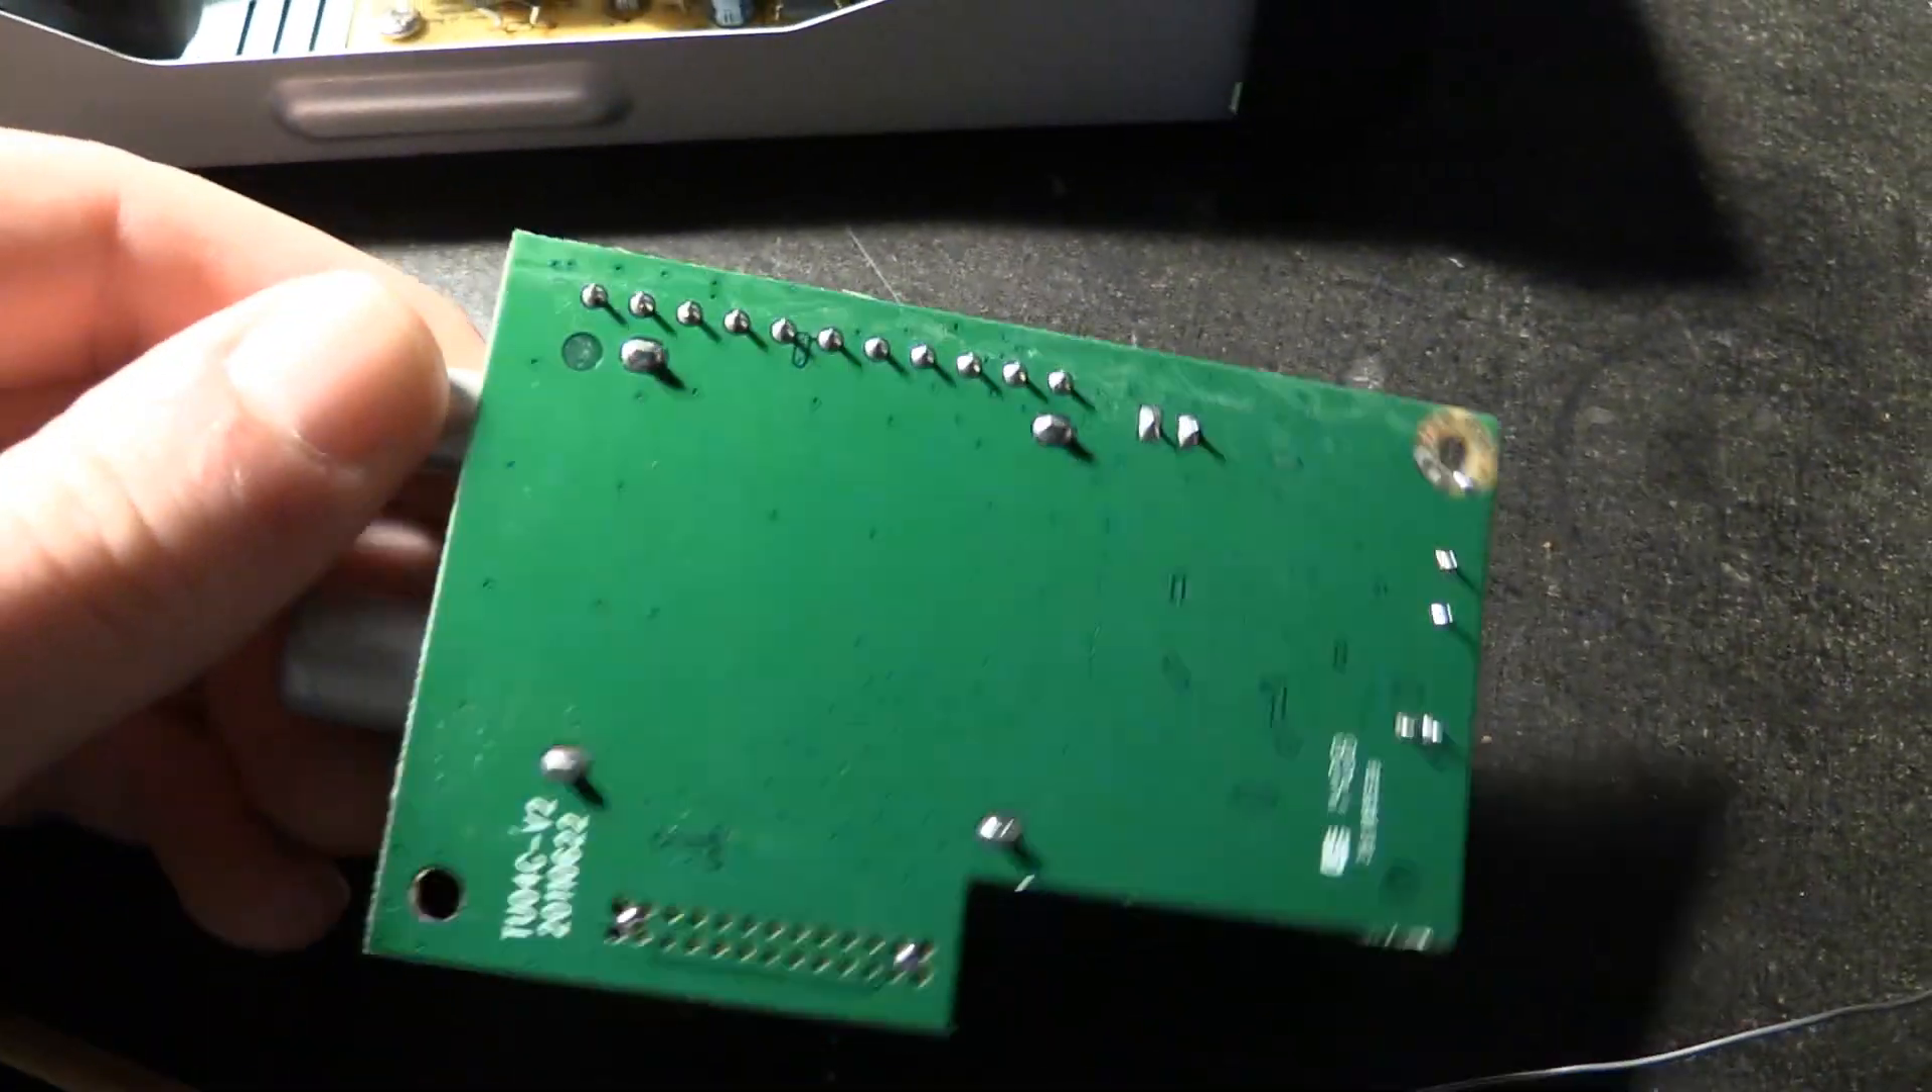I now have the tuner module taken out of the unit, as you can clearly see.